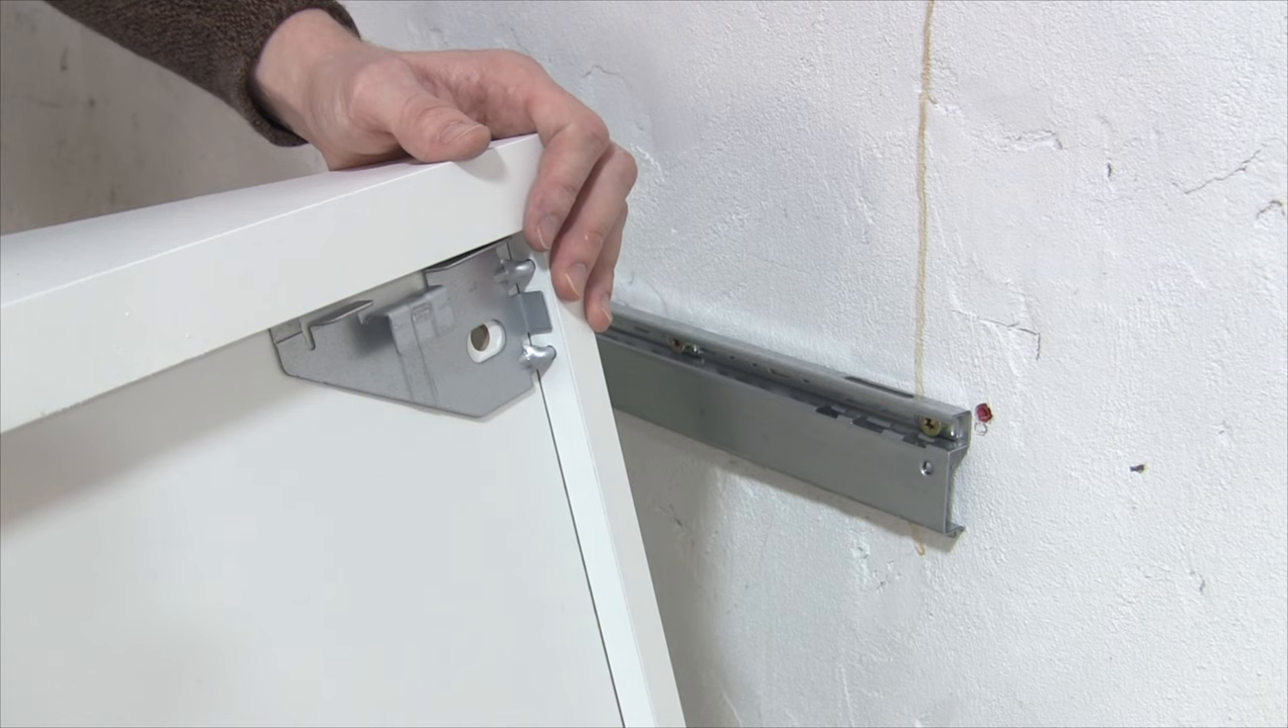Die Wandschiene sitzt und jetzt können wir unseren Schrank auch schon mal richtig einhängen.